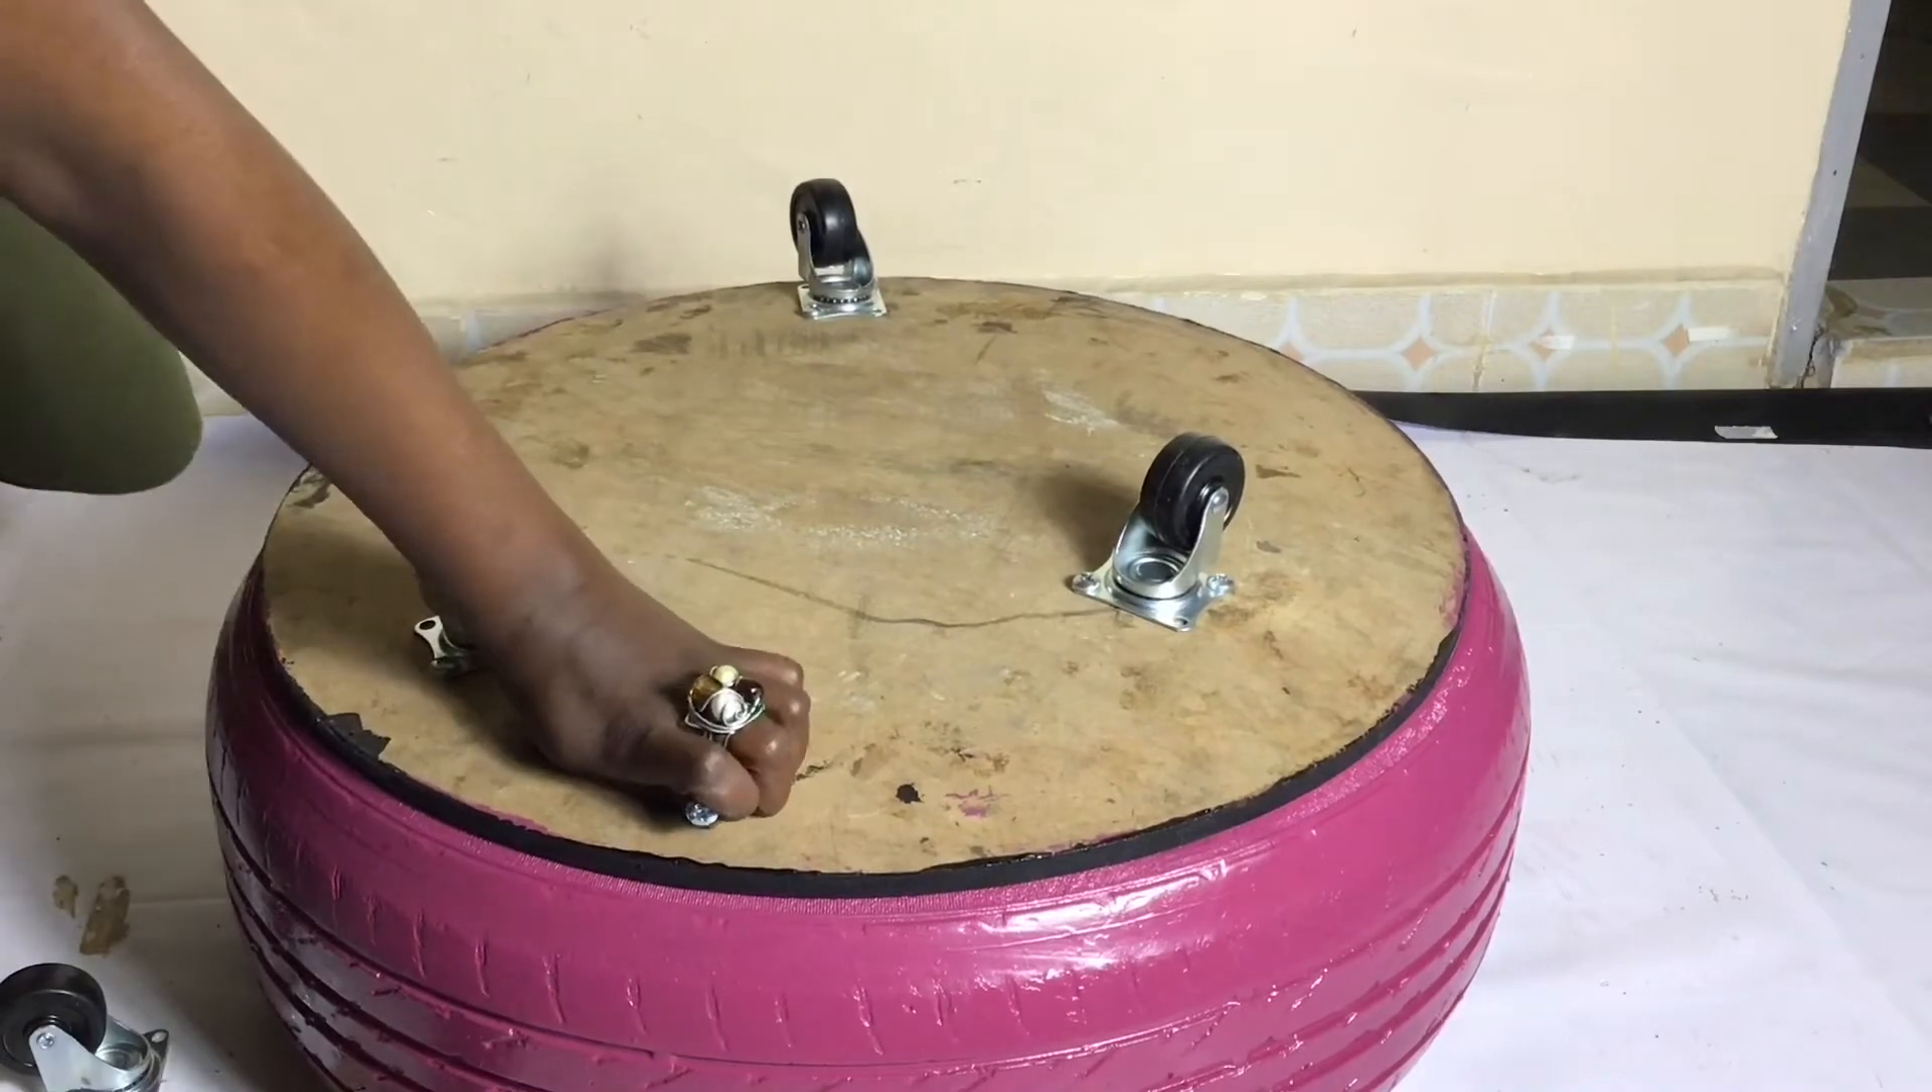So i put three wheels but i will end up putting four.